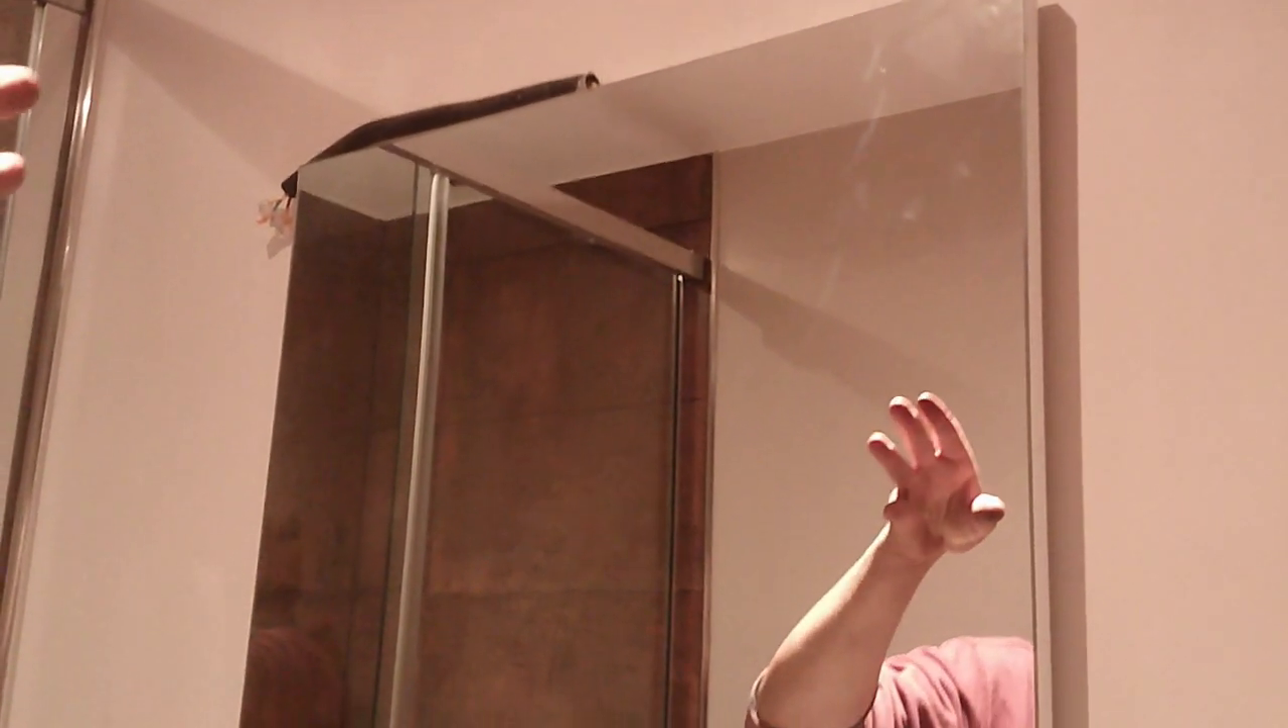Installed the mirror, still got to put the light on but we're still deciding a little bit as to whether we want the light that came with it or we're going to have something a bit more fancier.